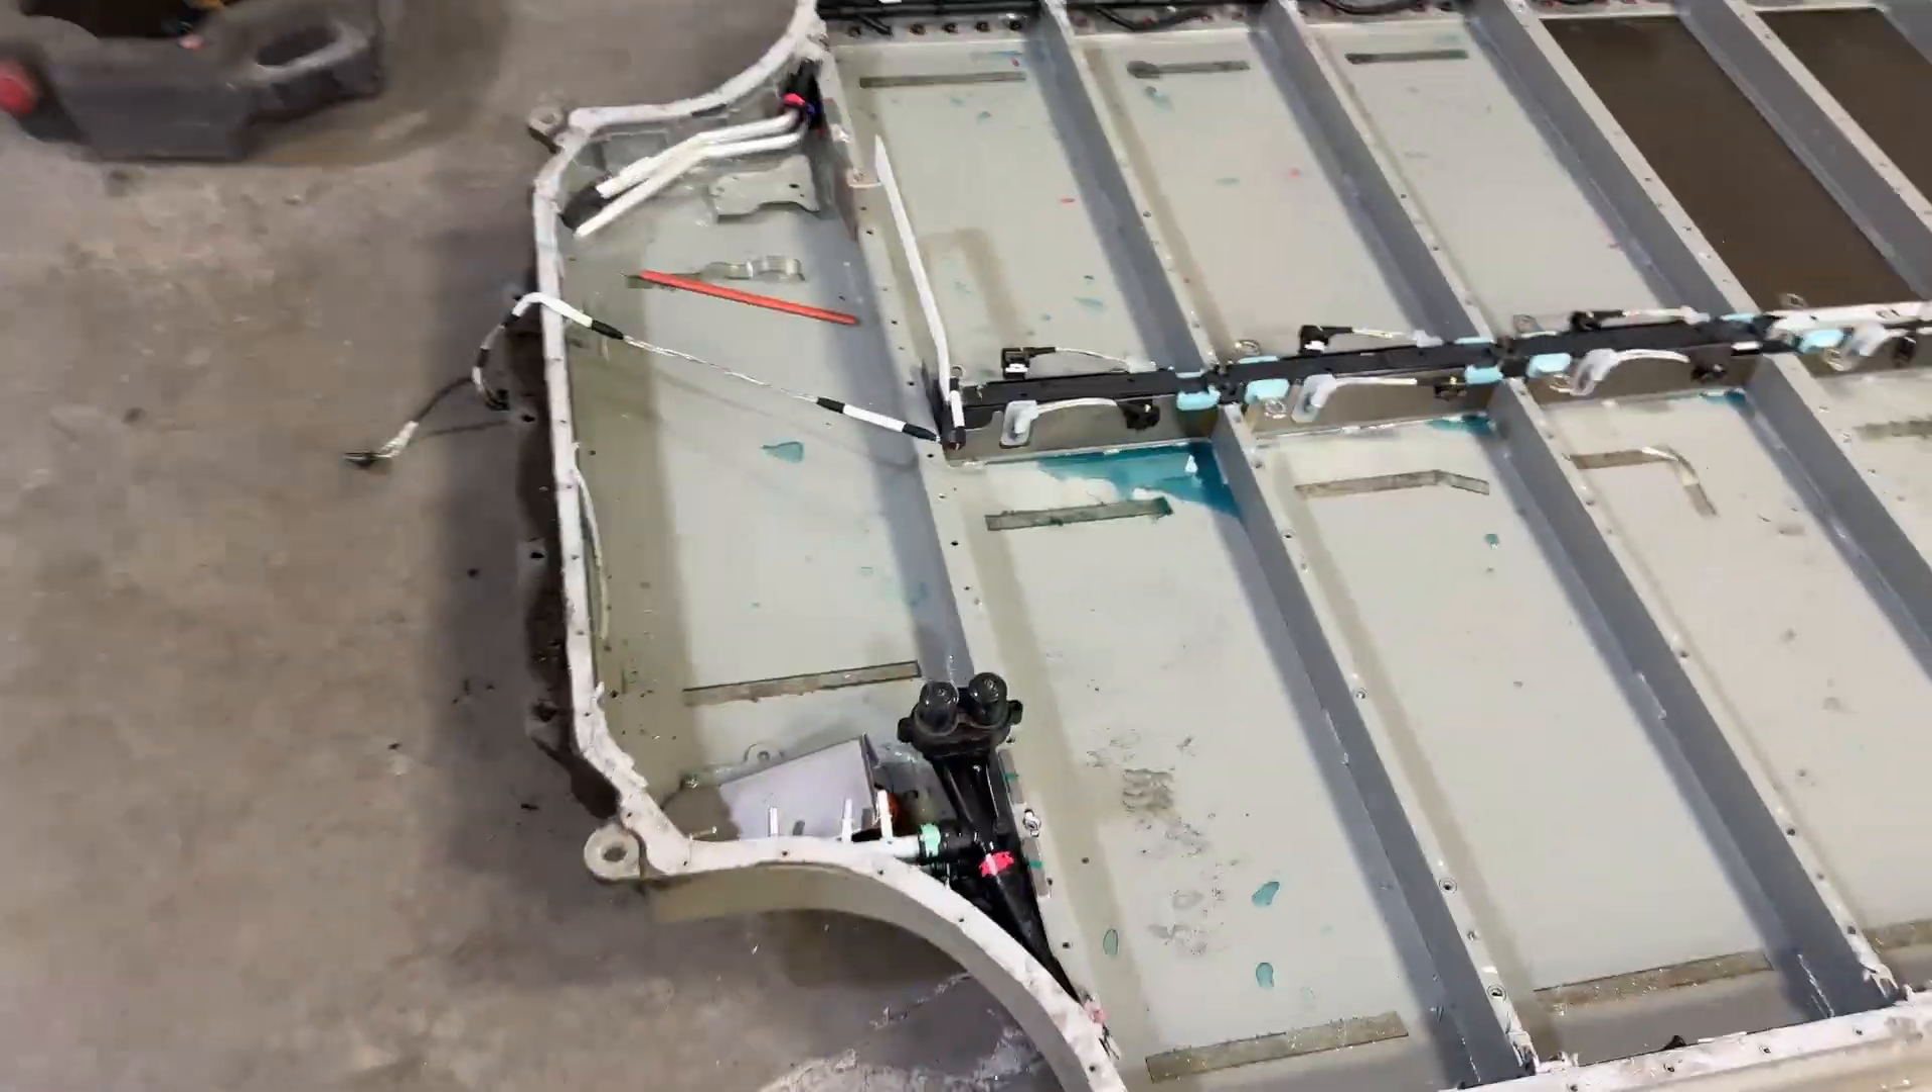So let's take a look at what's left of the battery. You can see it's completely gutted.